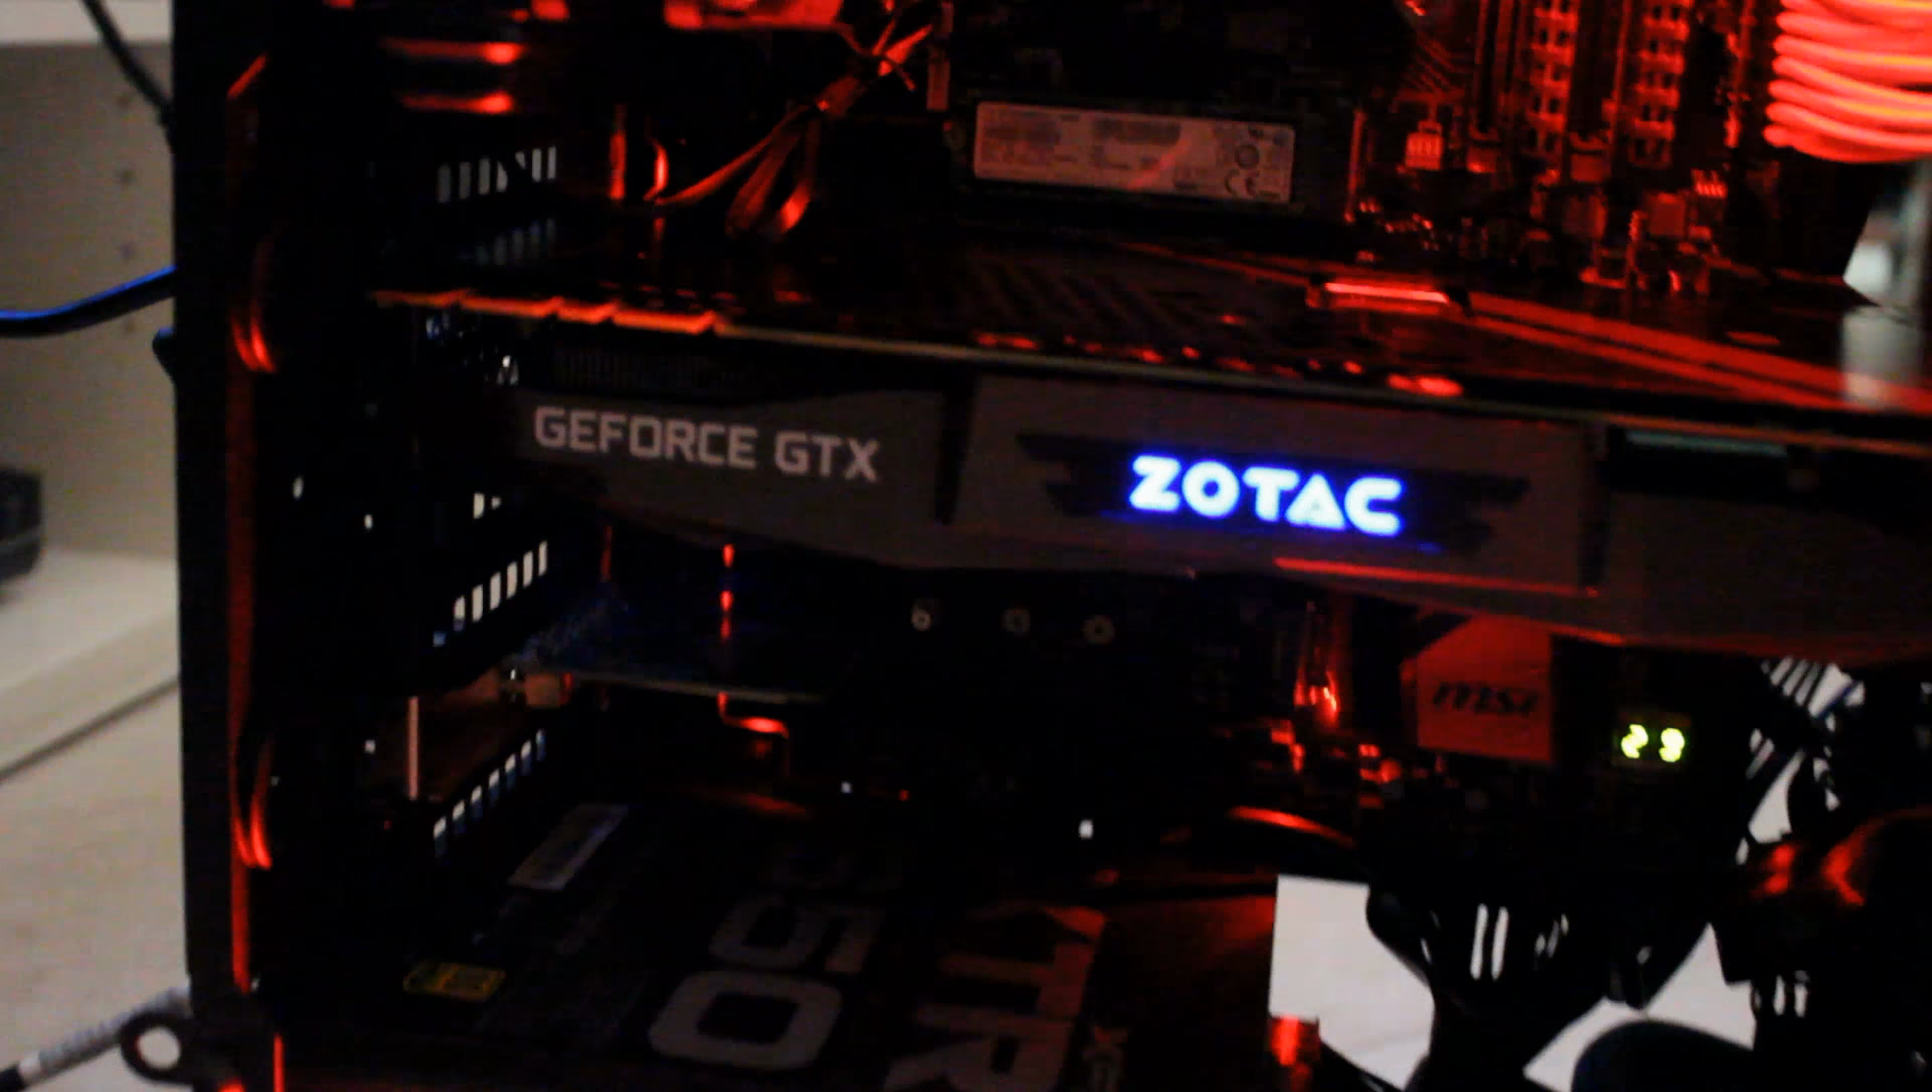Allora abbiamo montato la nostra scheda video sul mio PC.